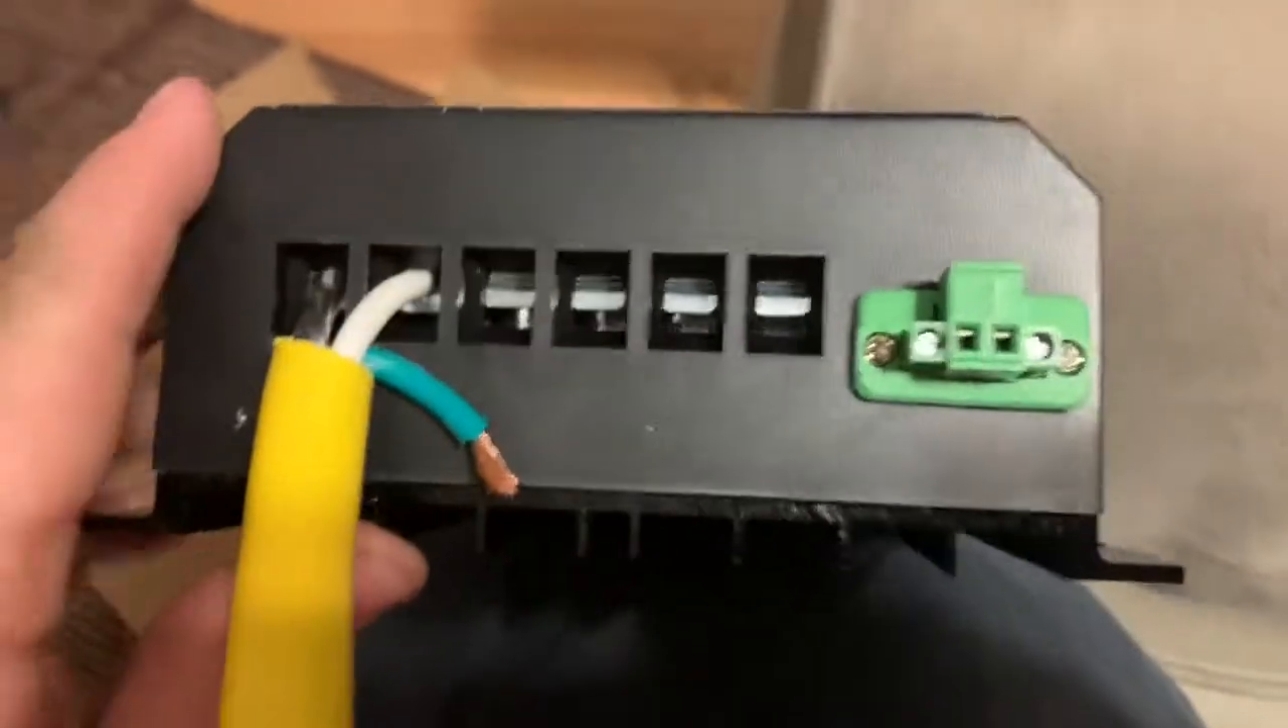I got my two wires in except for my ground.